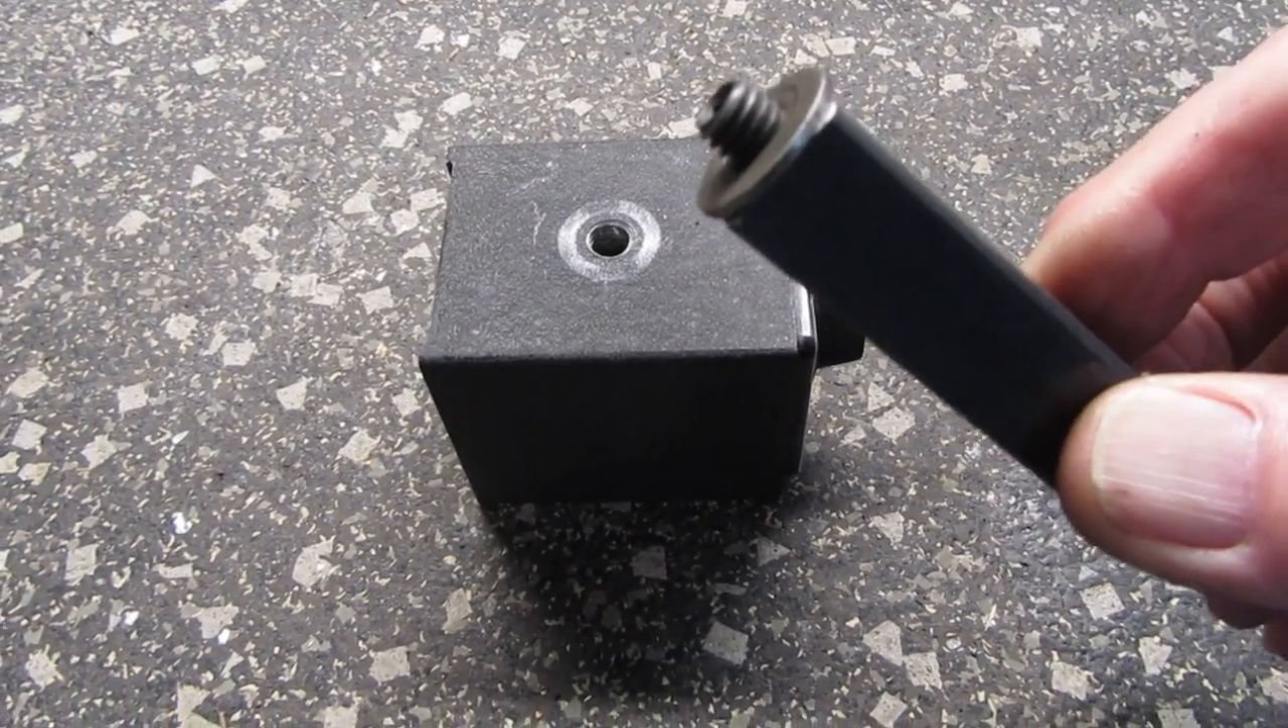Well here's our part with the set screw in and I put a washer on there.